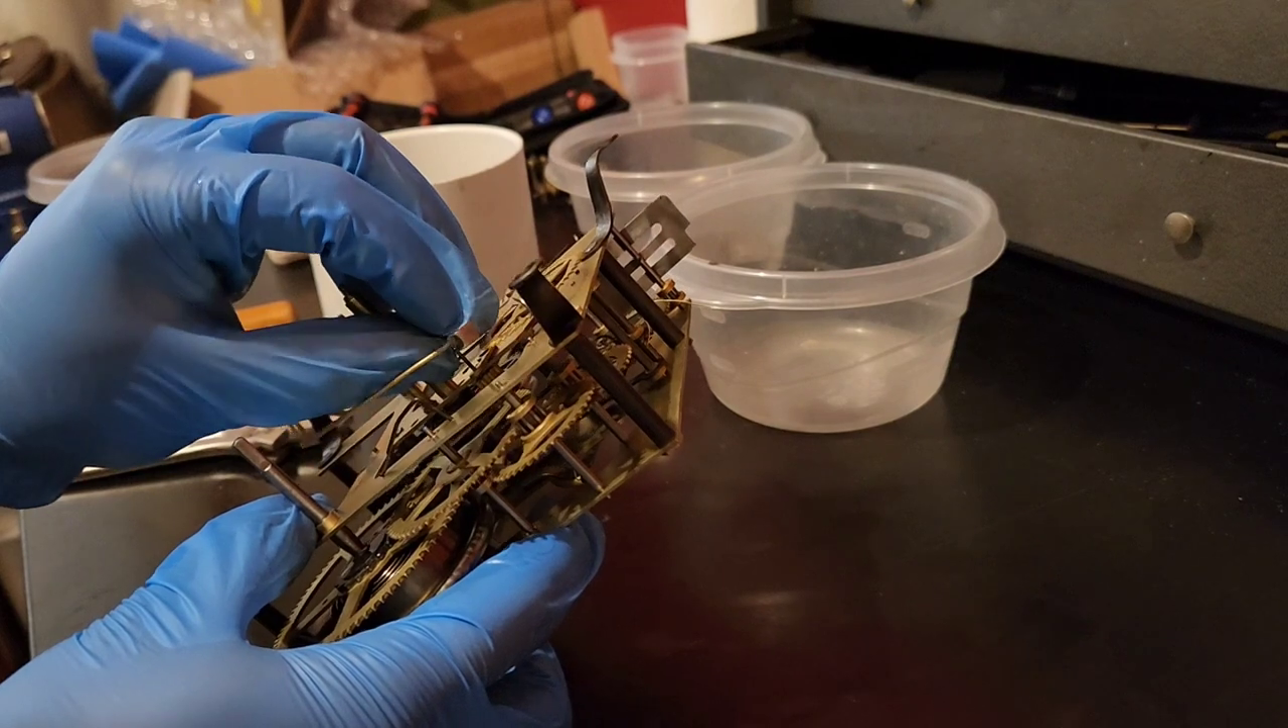We've got the movement all back together.